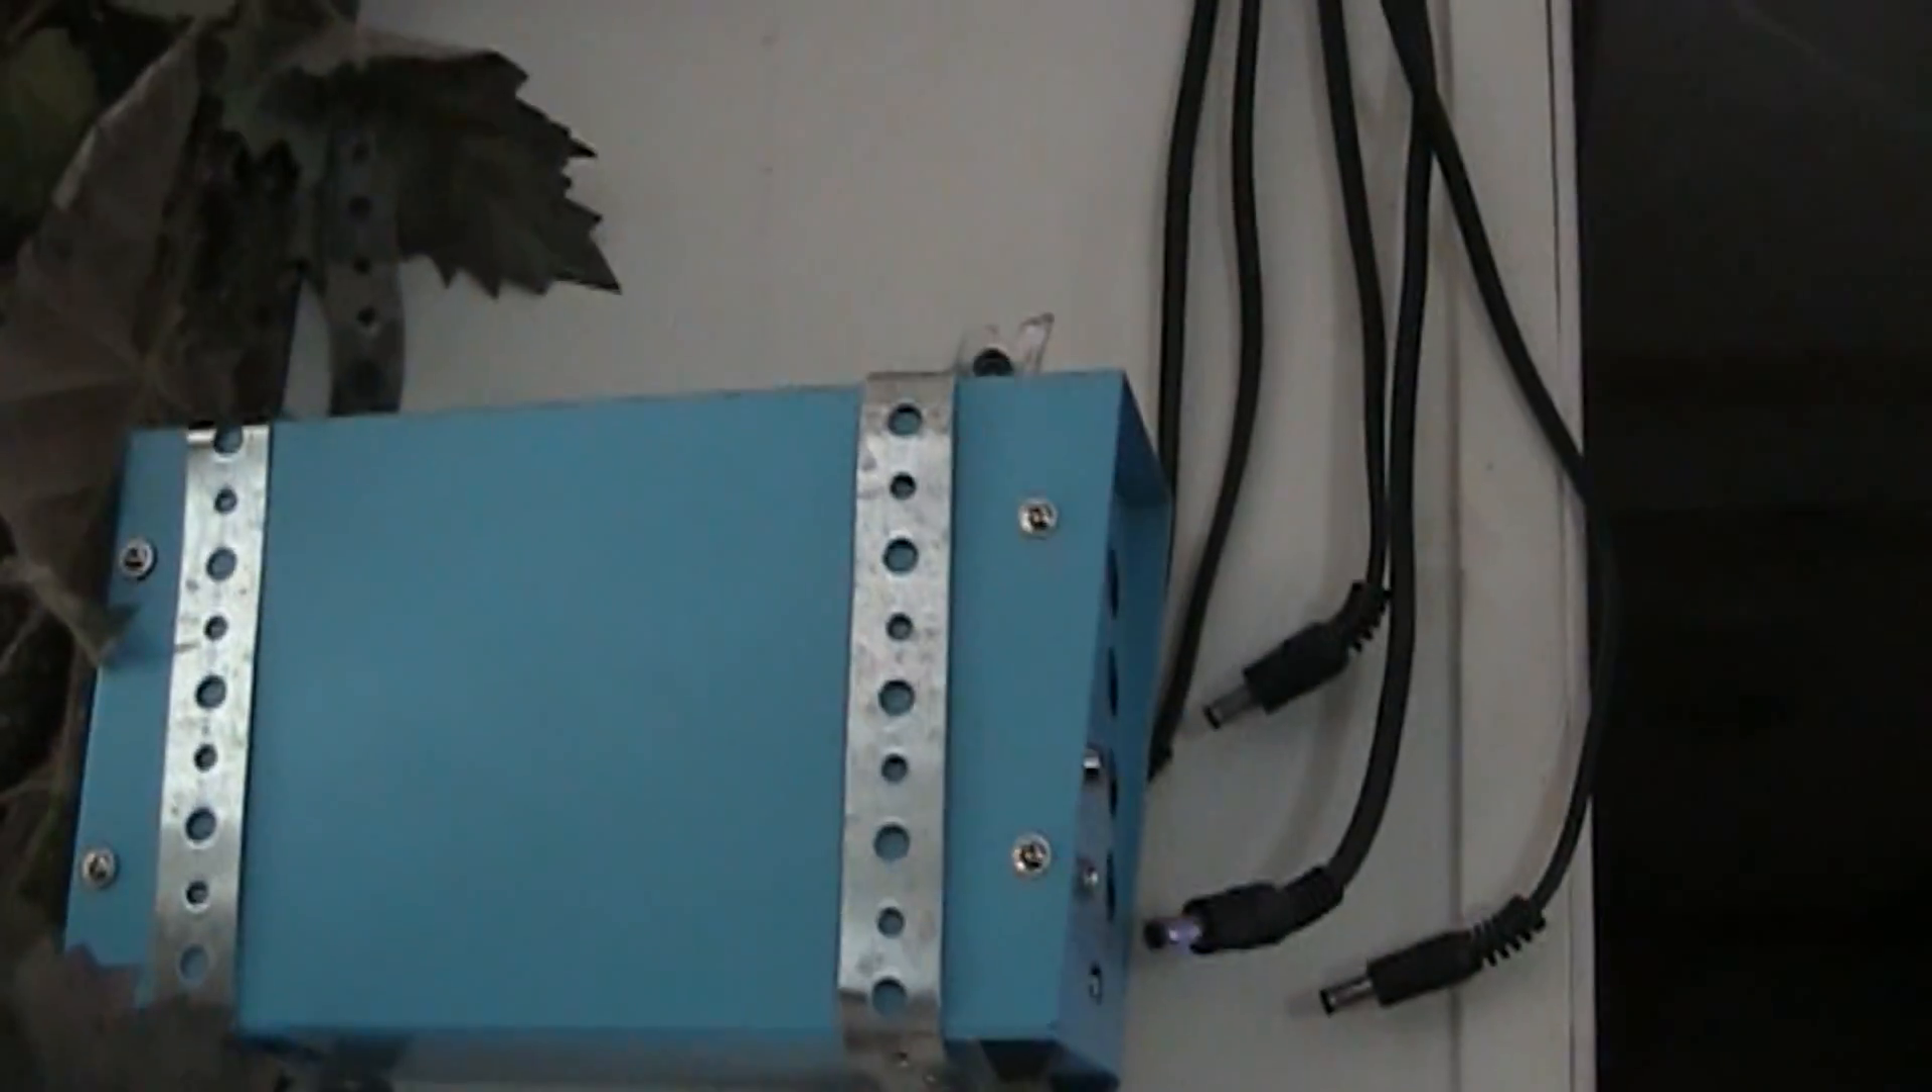I got the battery box back on the wall here.